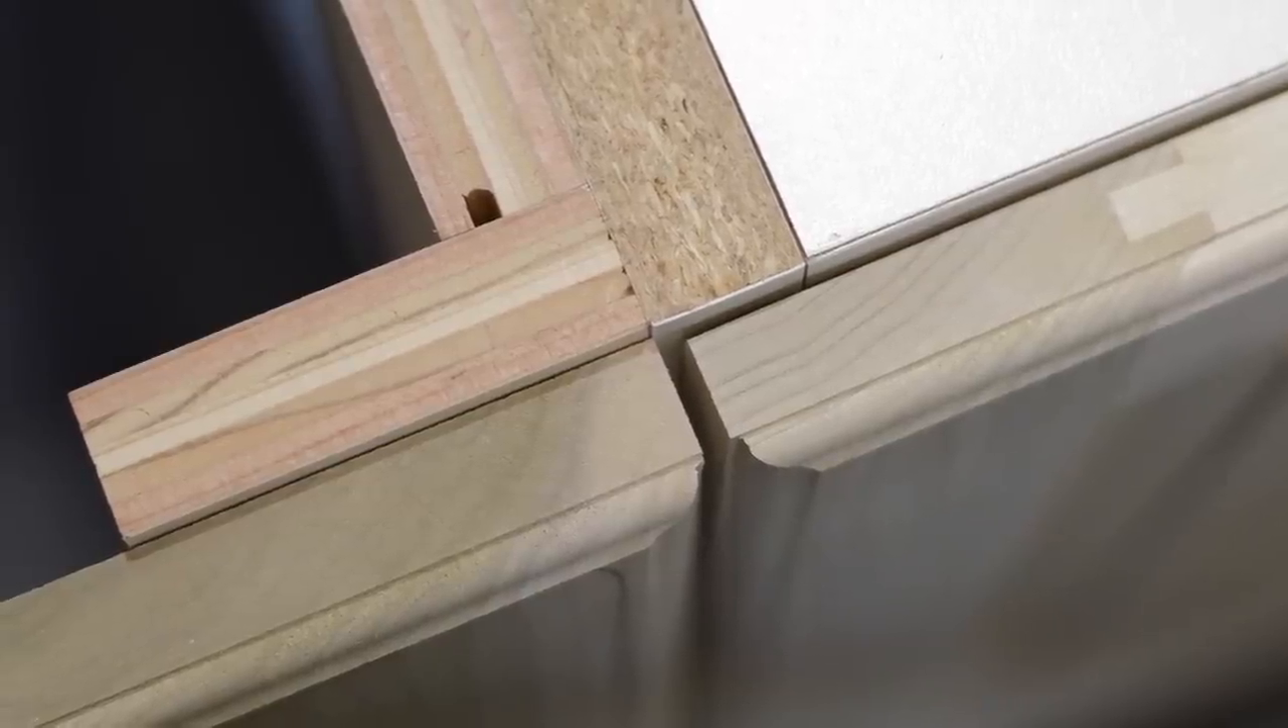You can see here how the filler and the doors are set at the same height. And the gap between the door and the filler is set at about one eighth of an inch and it's nice and even.